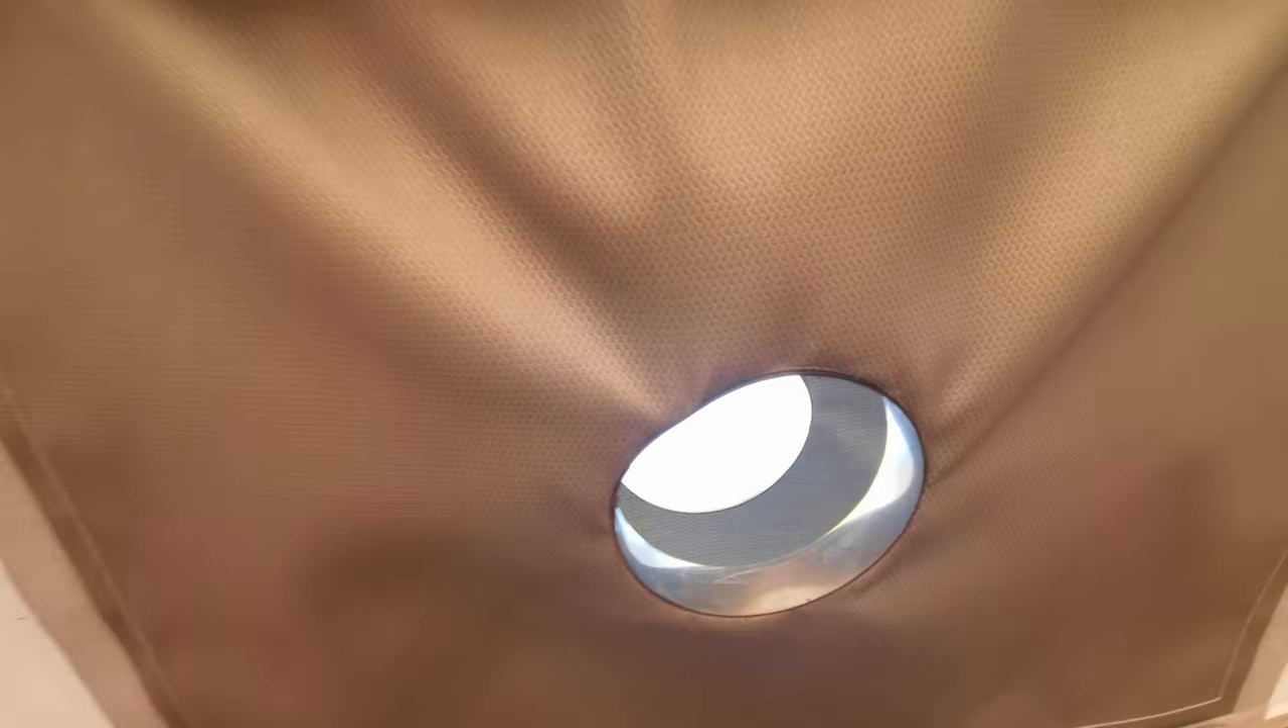This hole and the next layer hole are not perfectly lined up.